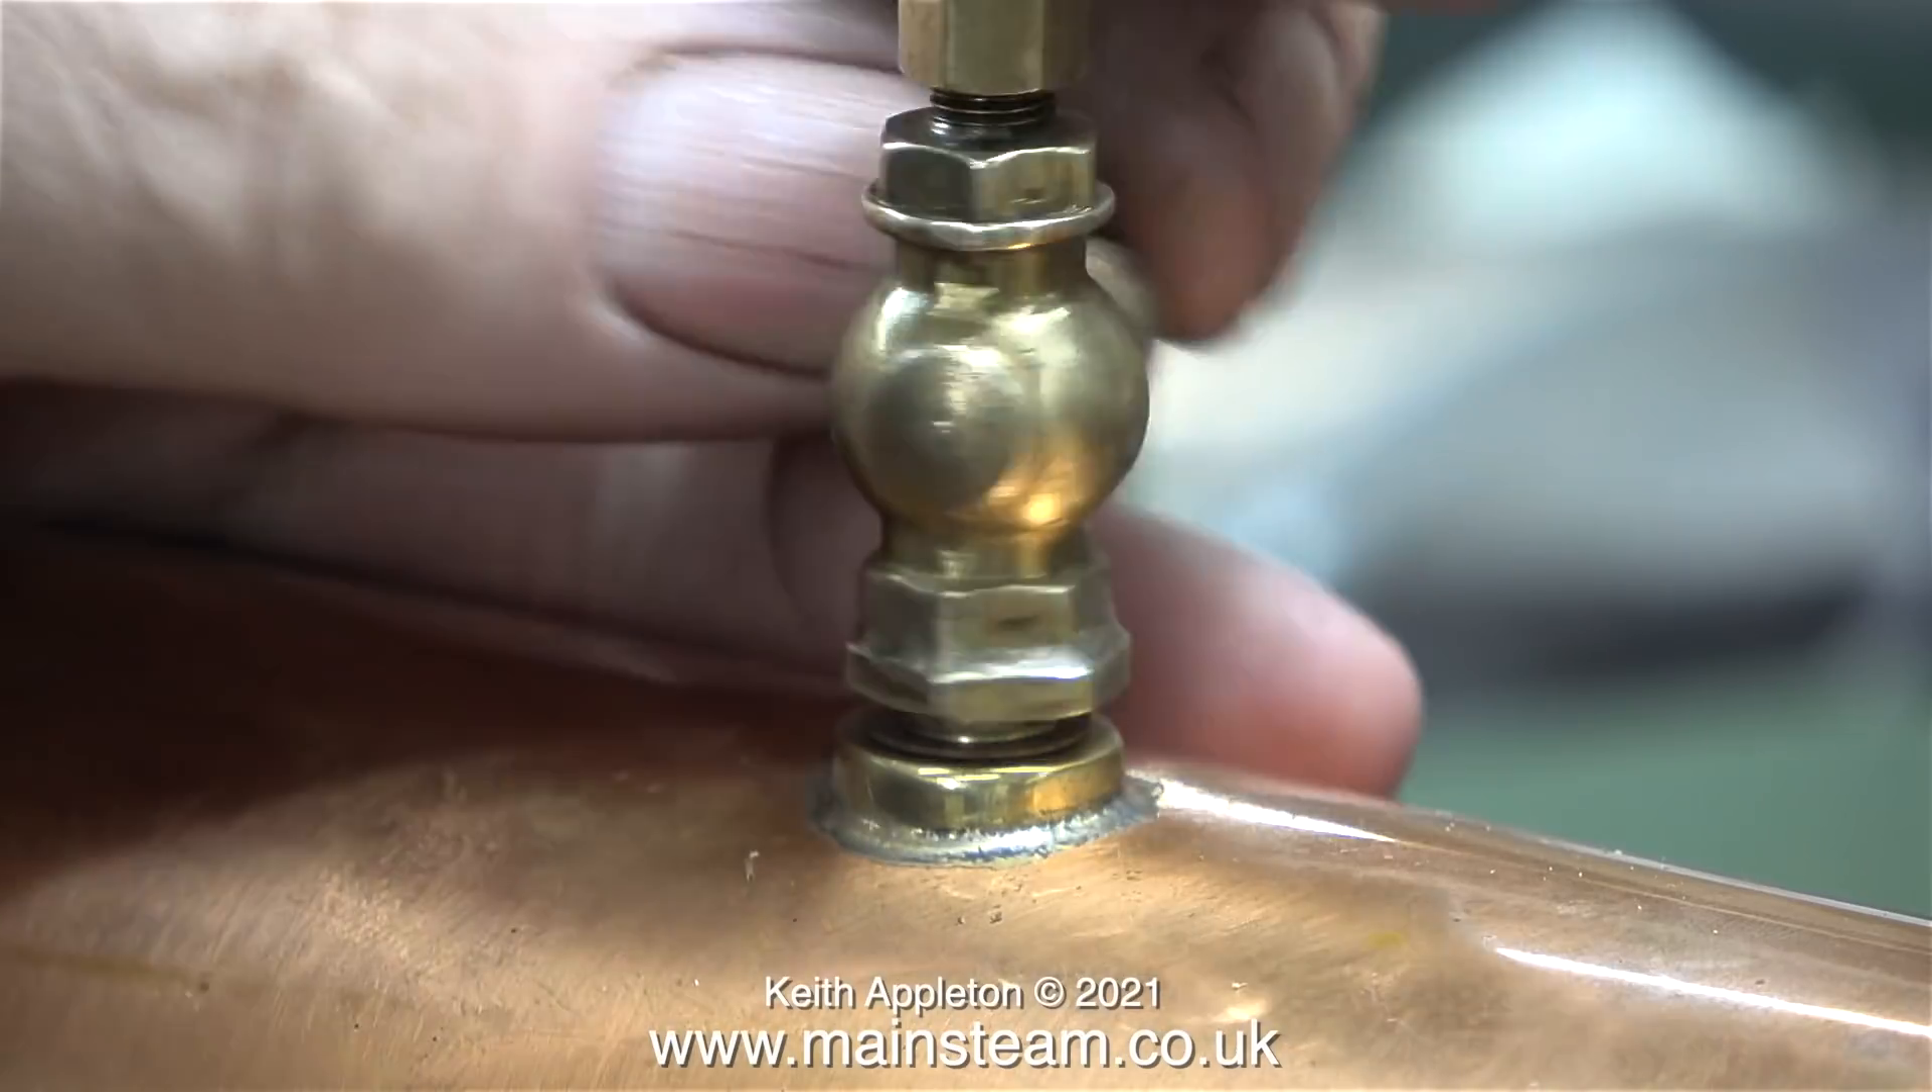And as you can see the hexagon part is more or less concentric with the boiler bush.